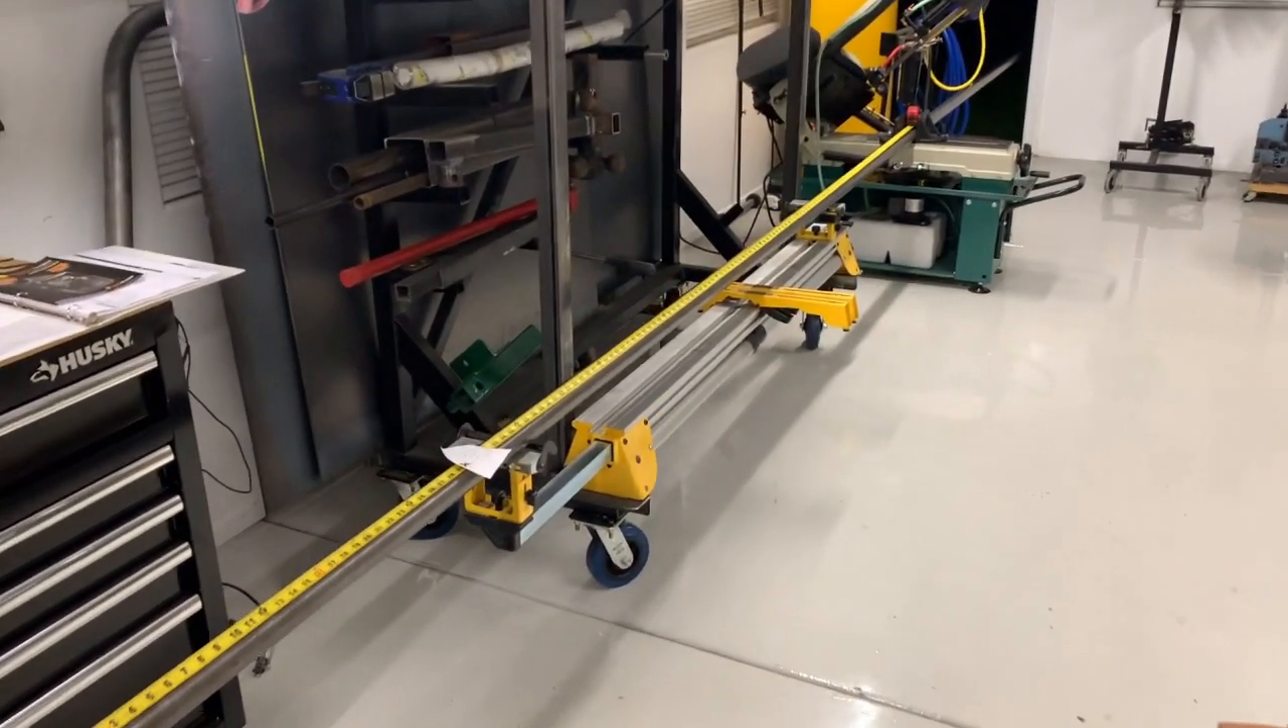I got the two-inch tube on the, my stand.